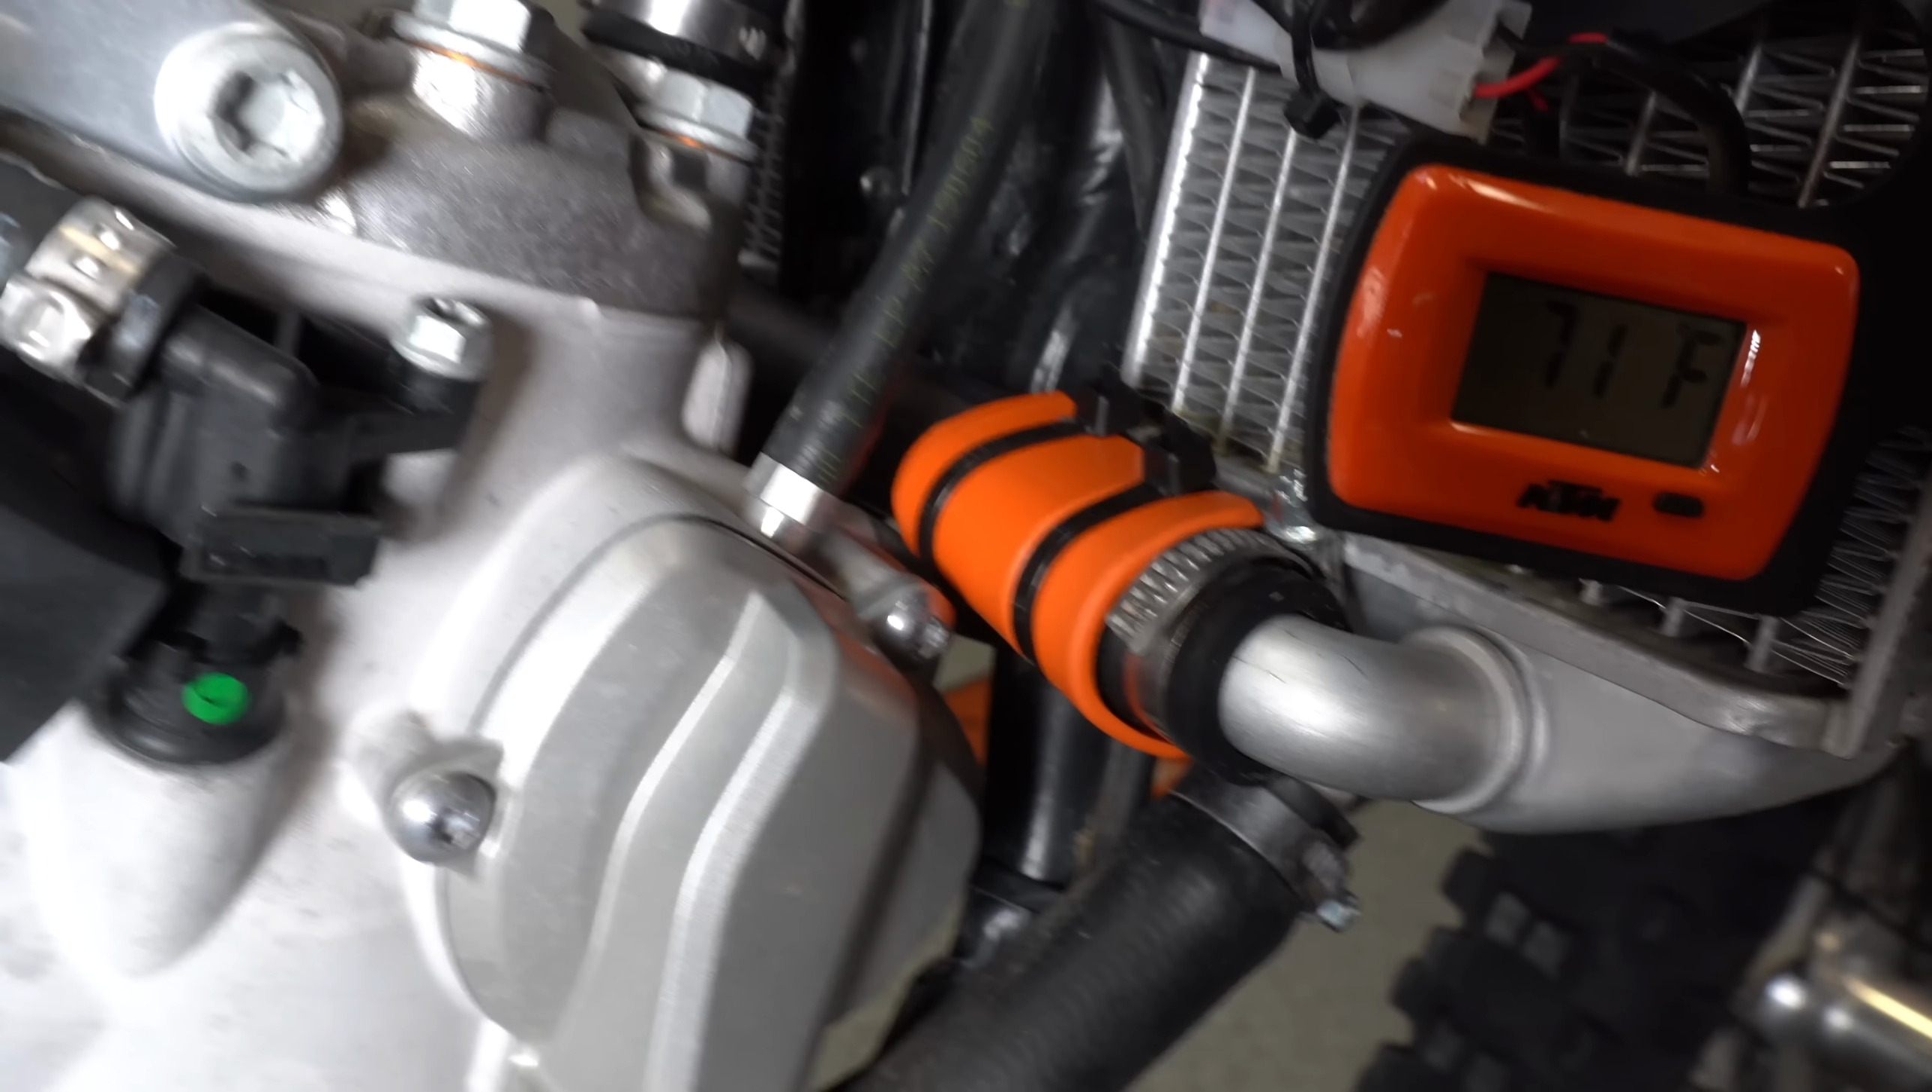I just basically cut this guard in half and then I have it zip tied here to the right behind the radiator hose.